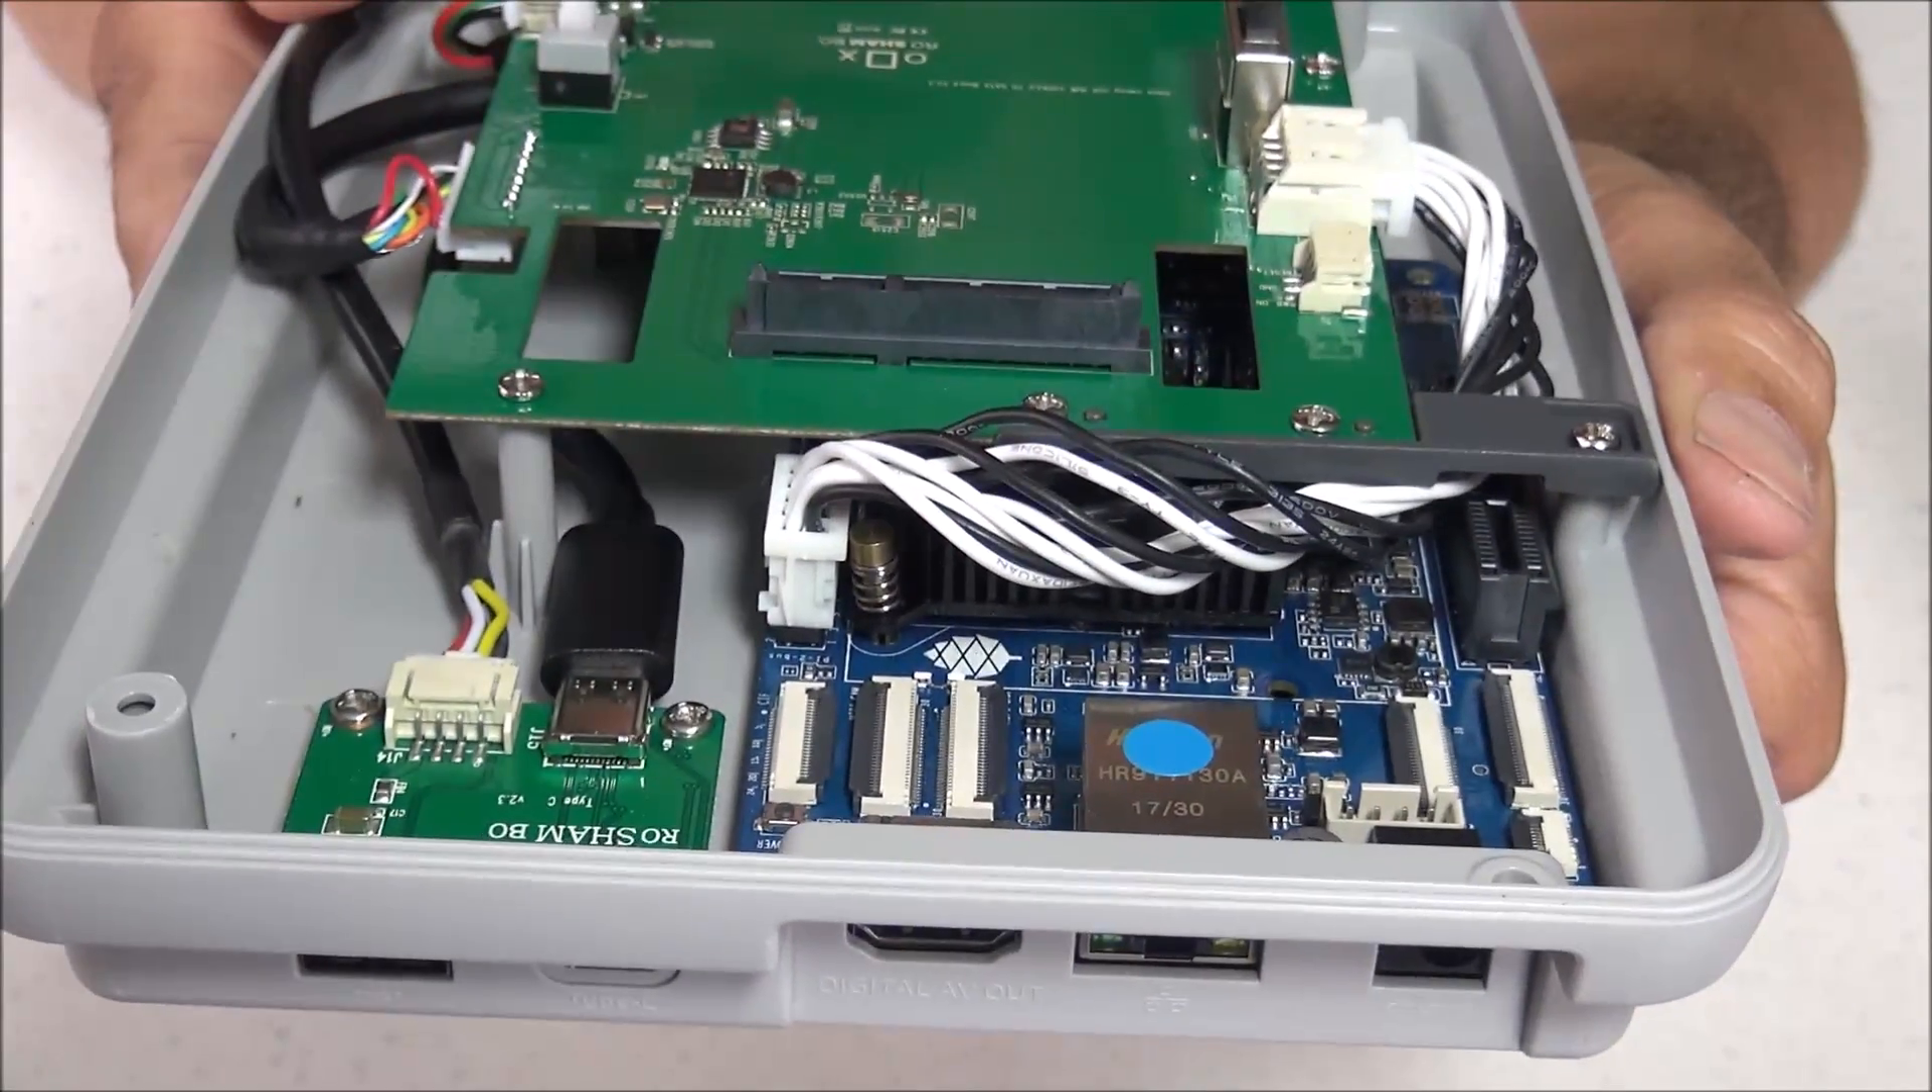Here's a final look at all the connections before we go and put the top lid on.